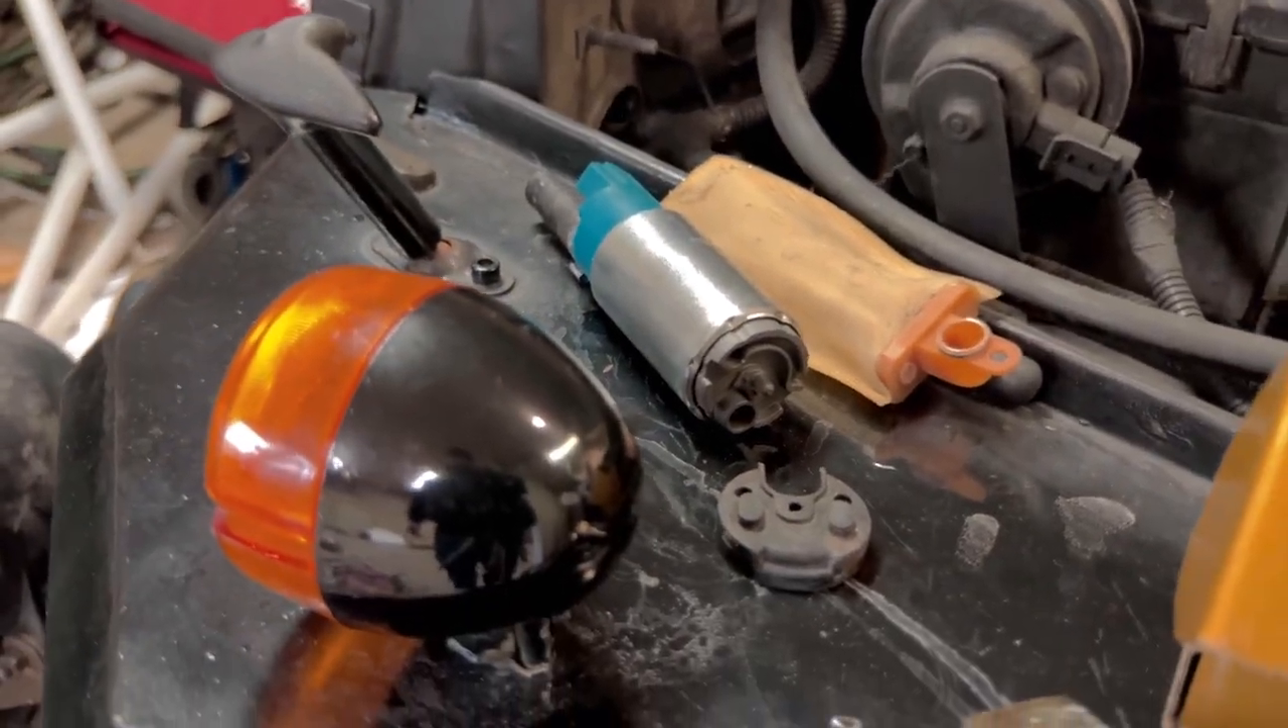Flat fenders make a nice workbench. Got the old pump out.